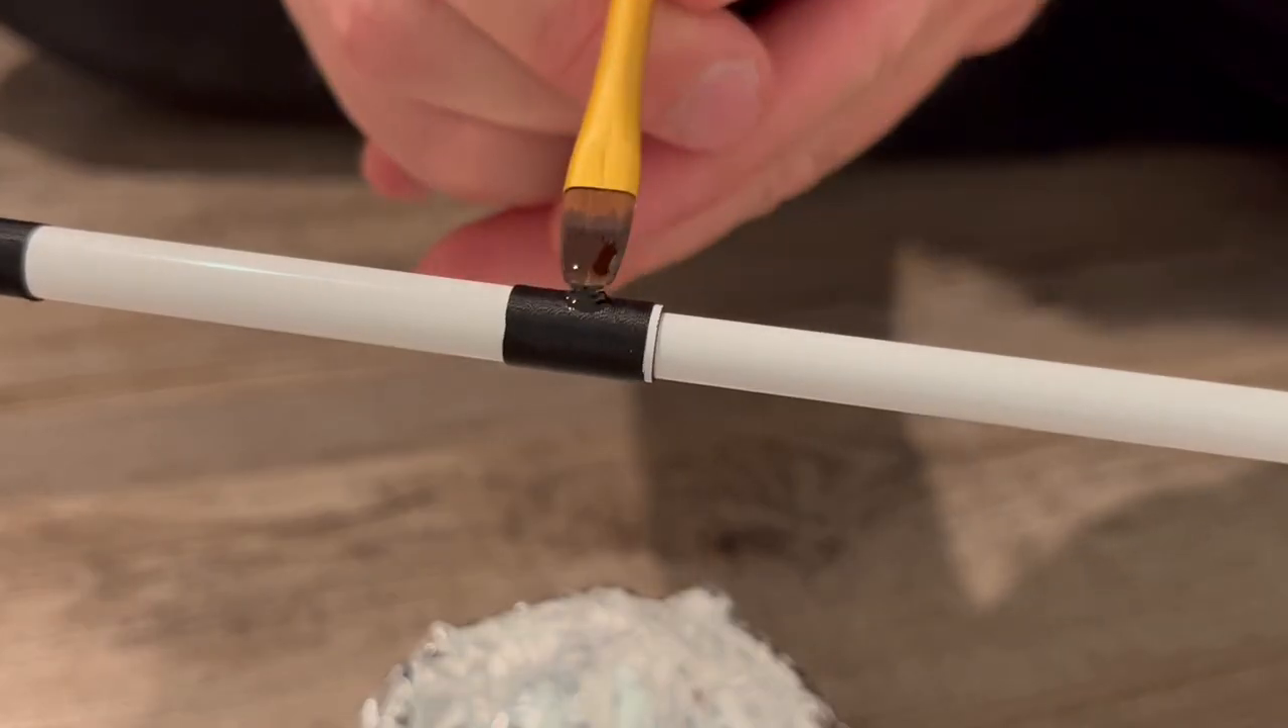And this is the rod wrapping I put over where the two pieces of the rod connect.